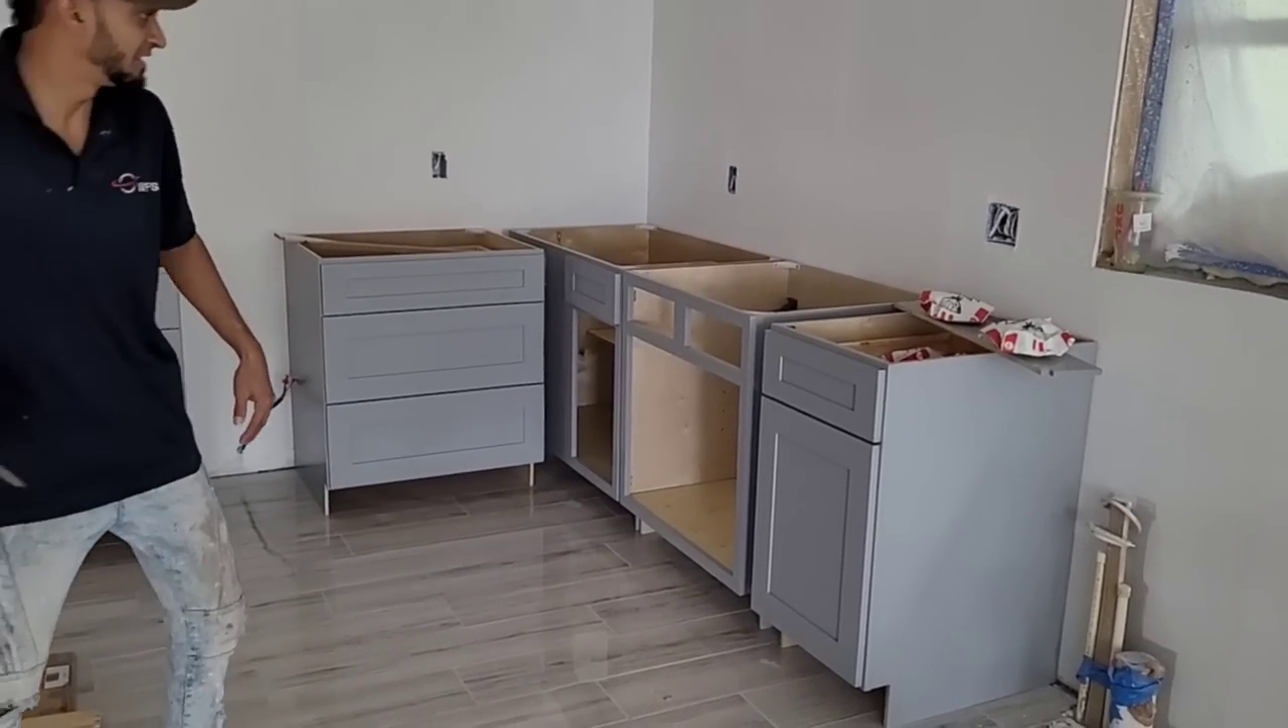Most of the cabinets are assembled now.